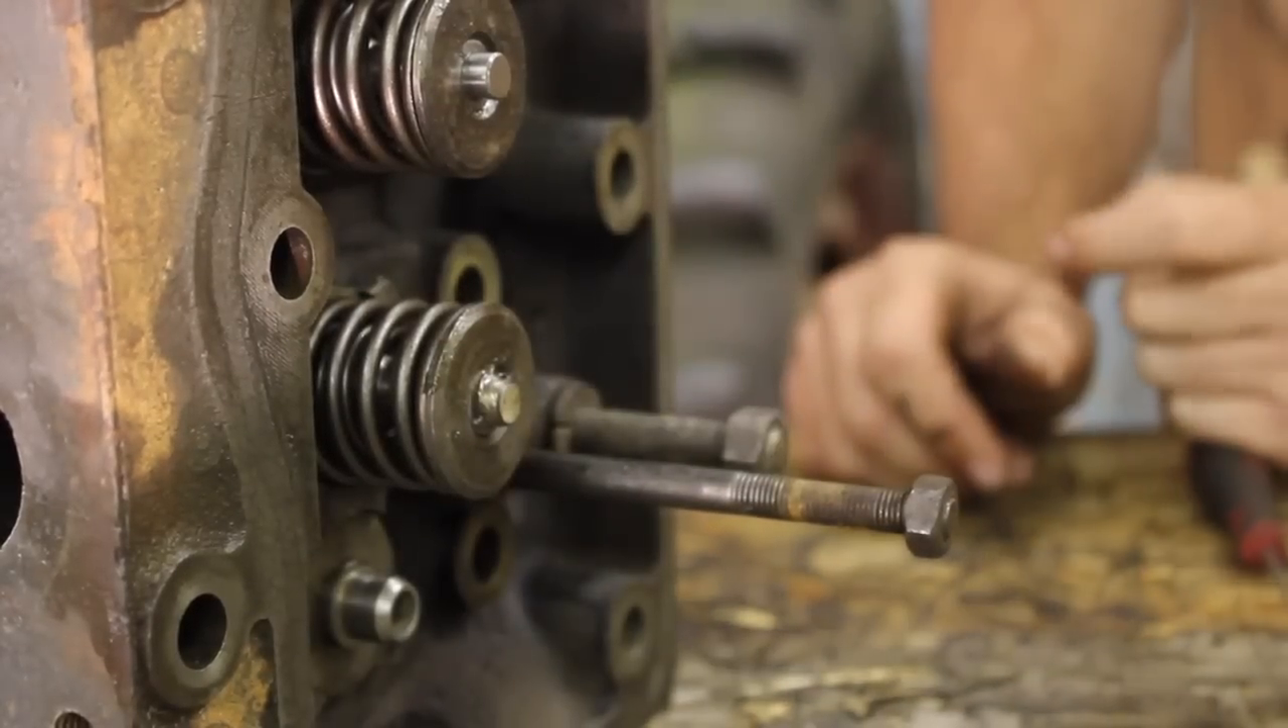And that is your new valve and new springs in and assembled.